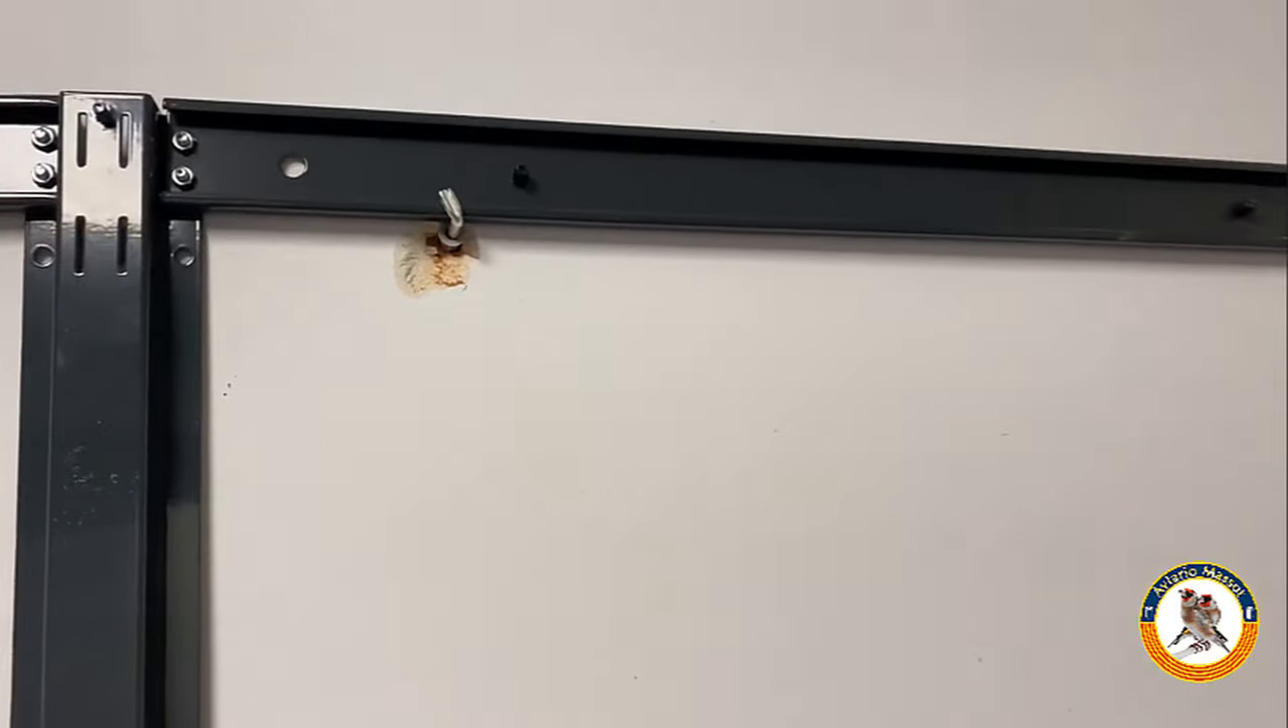Ya hemos hecho el agujero hemos puesto la alcayata ha saltado un poco de yeso pero no pasa nada.